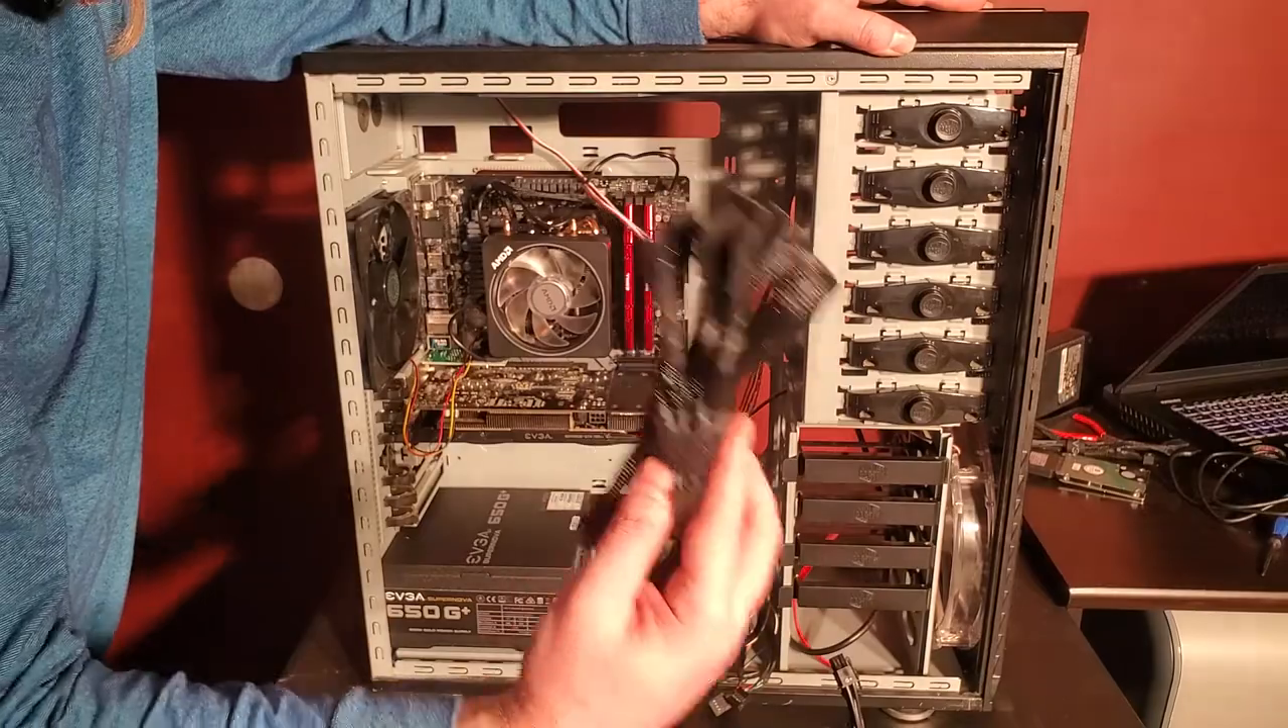I have to hook up all these cables. These still need hooked up as well.